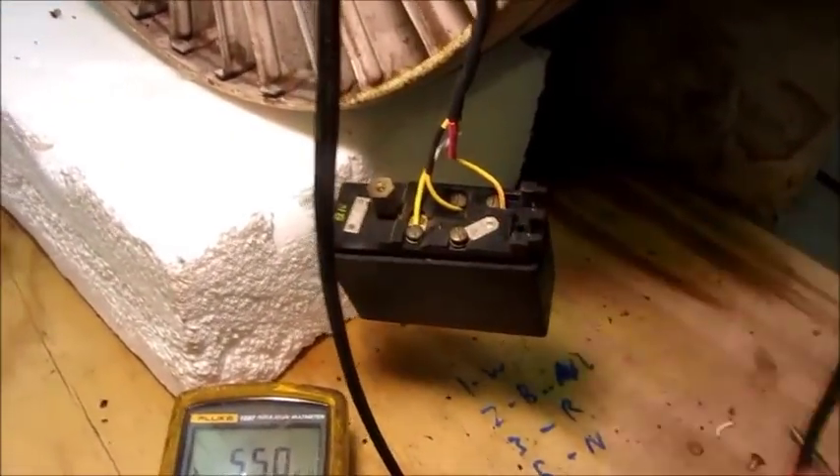So the wiring harness is done and put in I've got it terminated here on the start relay and the switch is on on the other side.